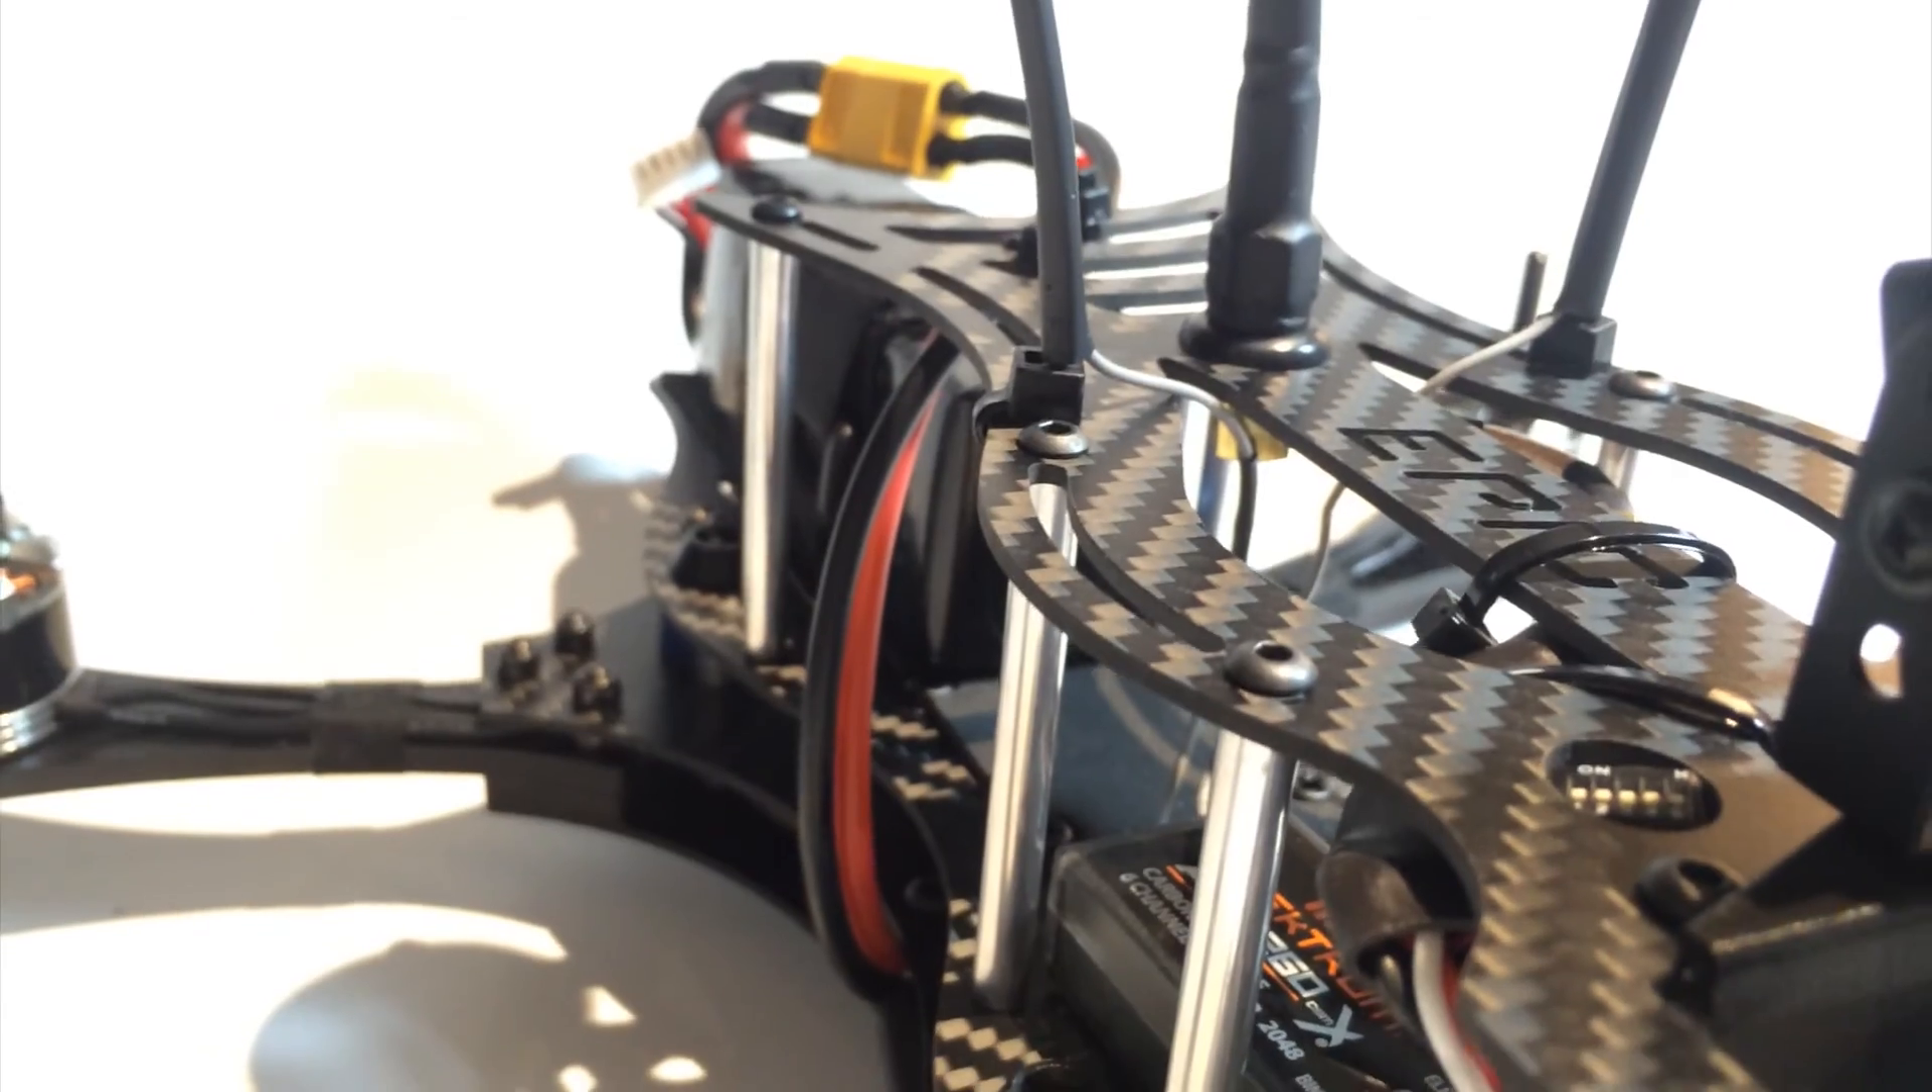The build is finished i've soldered the lipo plug.